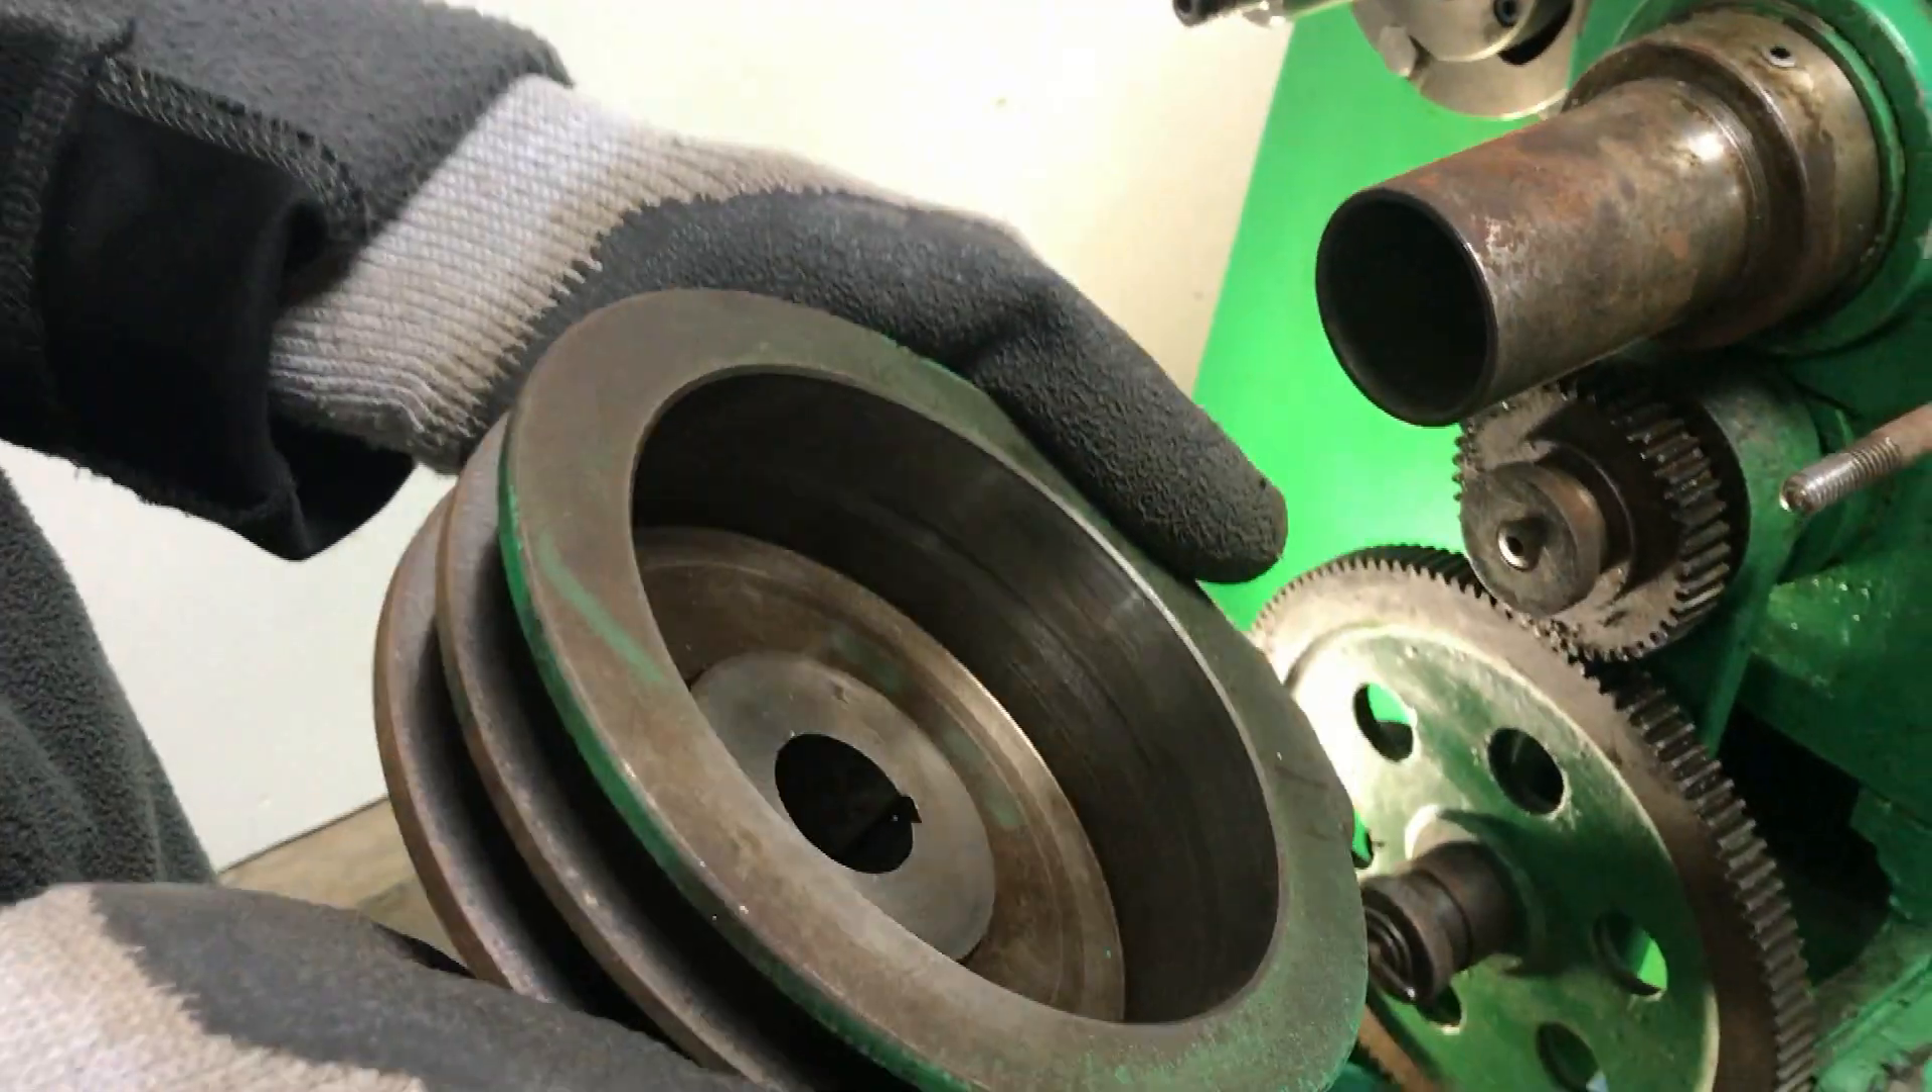There we go, that's the pulley off now. And you can see inside the brake drum there.